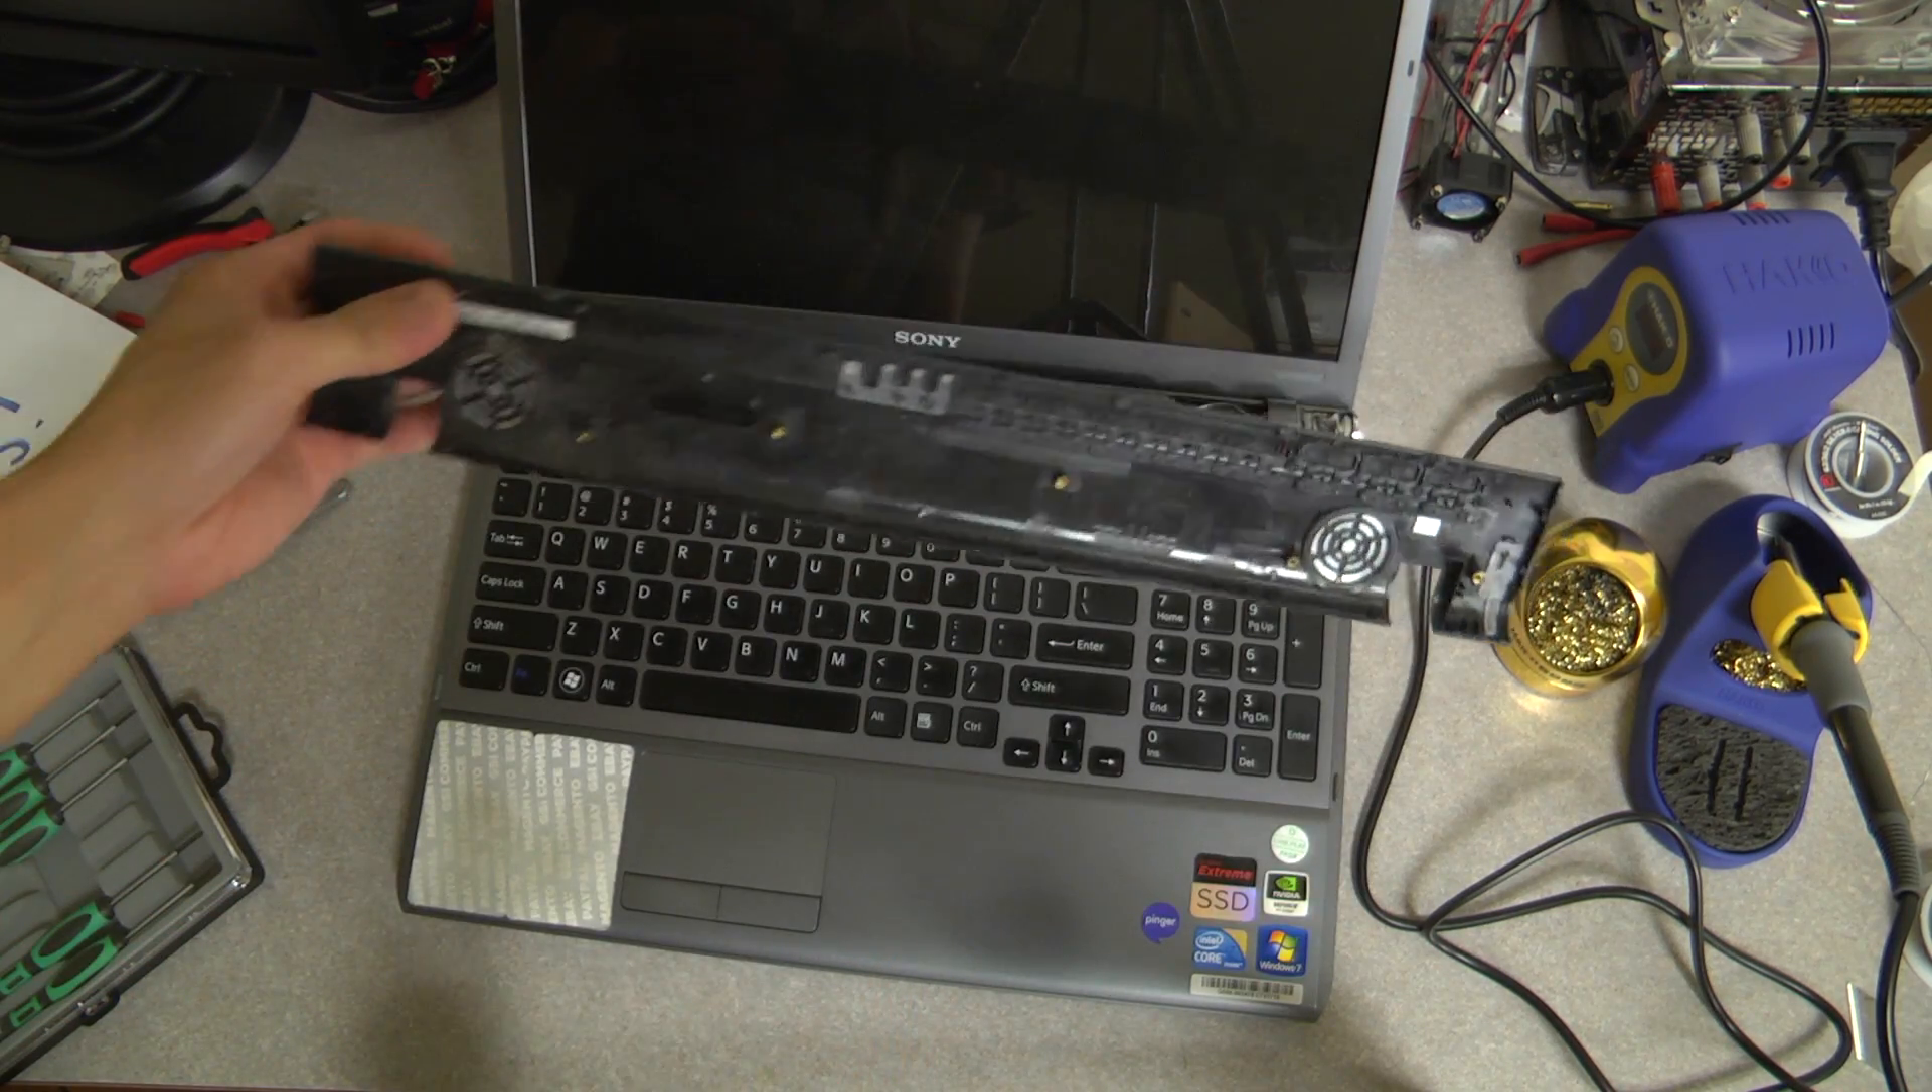There we go, so now we have the panel removed, that was a pain in the ass to do.